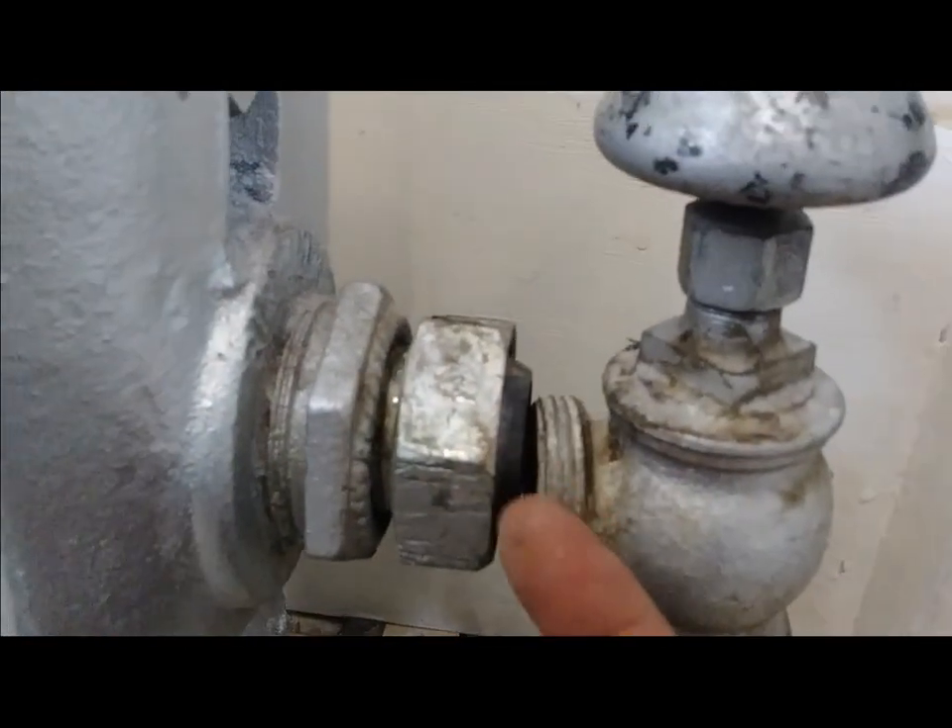So I took it off and then when I put the new floor down, now when I'm trying to line it up, as you can see, stuff don't line up, you know?